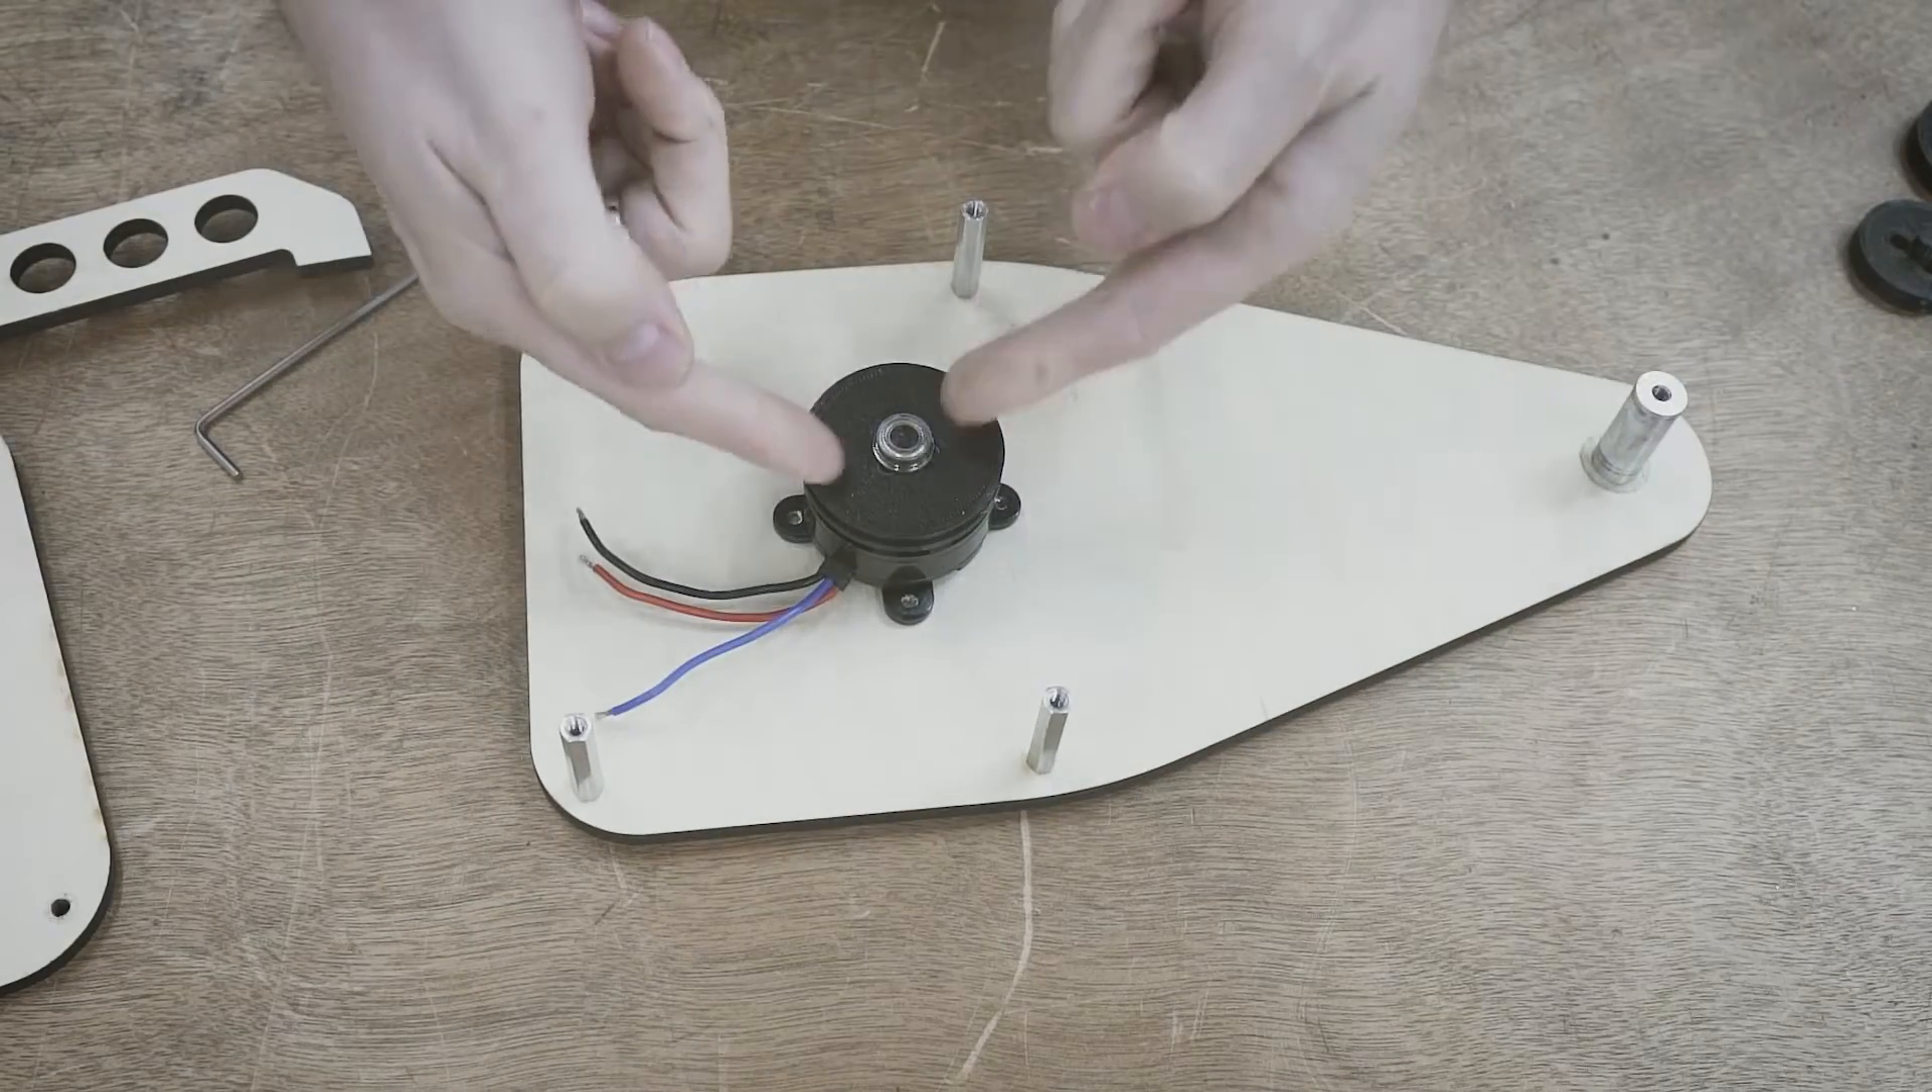And you see I have this flanged bearing sitting on top.